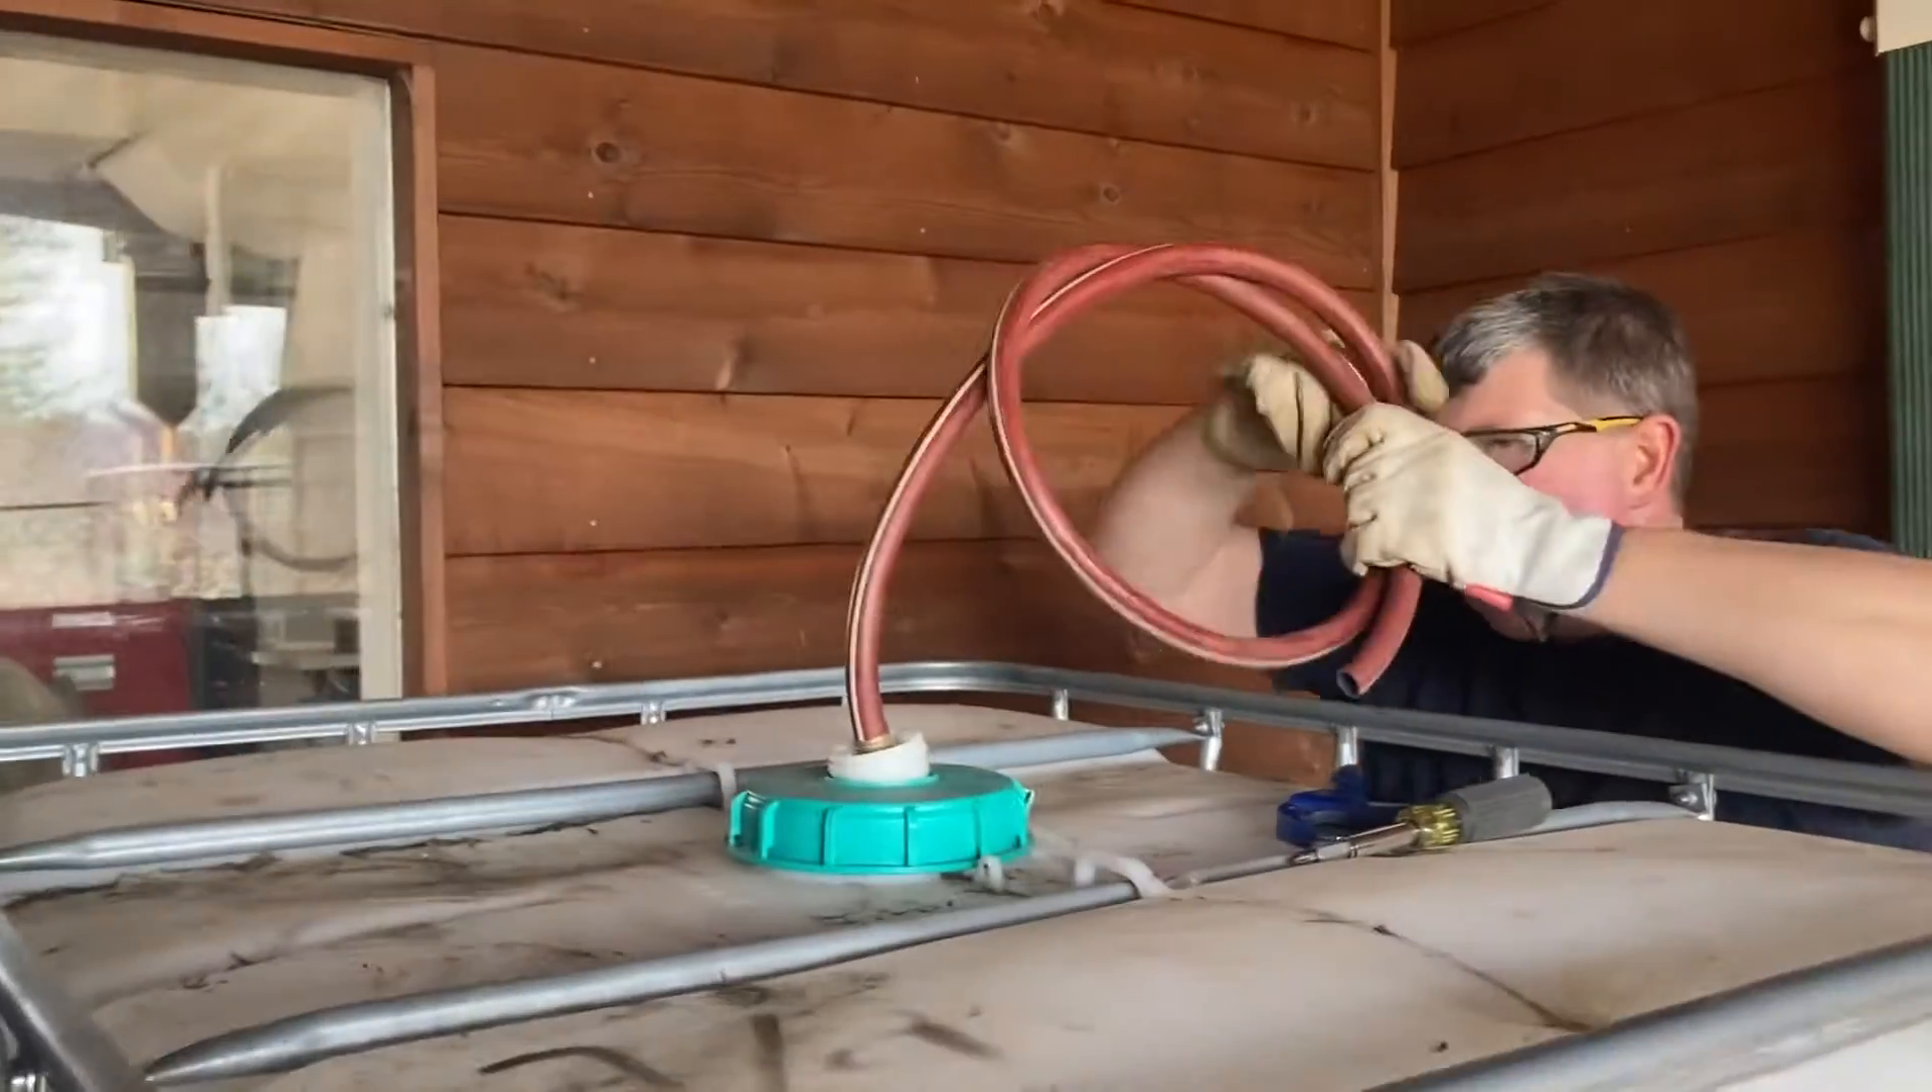The cap was then screwed back into the top of the IBC tote.